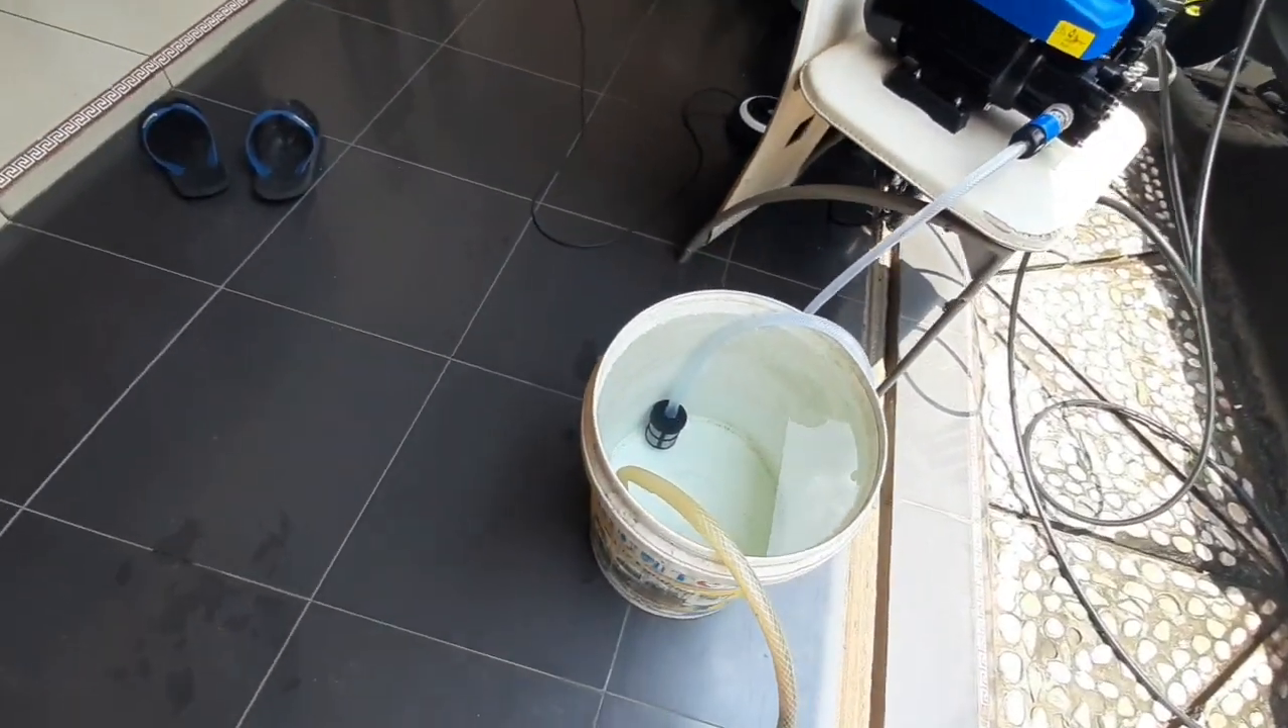Jadi sudah saya rakit ya disini sudah dirakit yaitu input airnya.